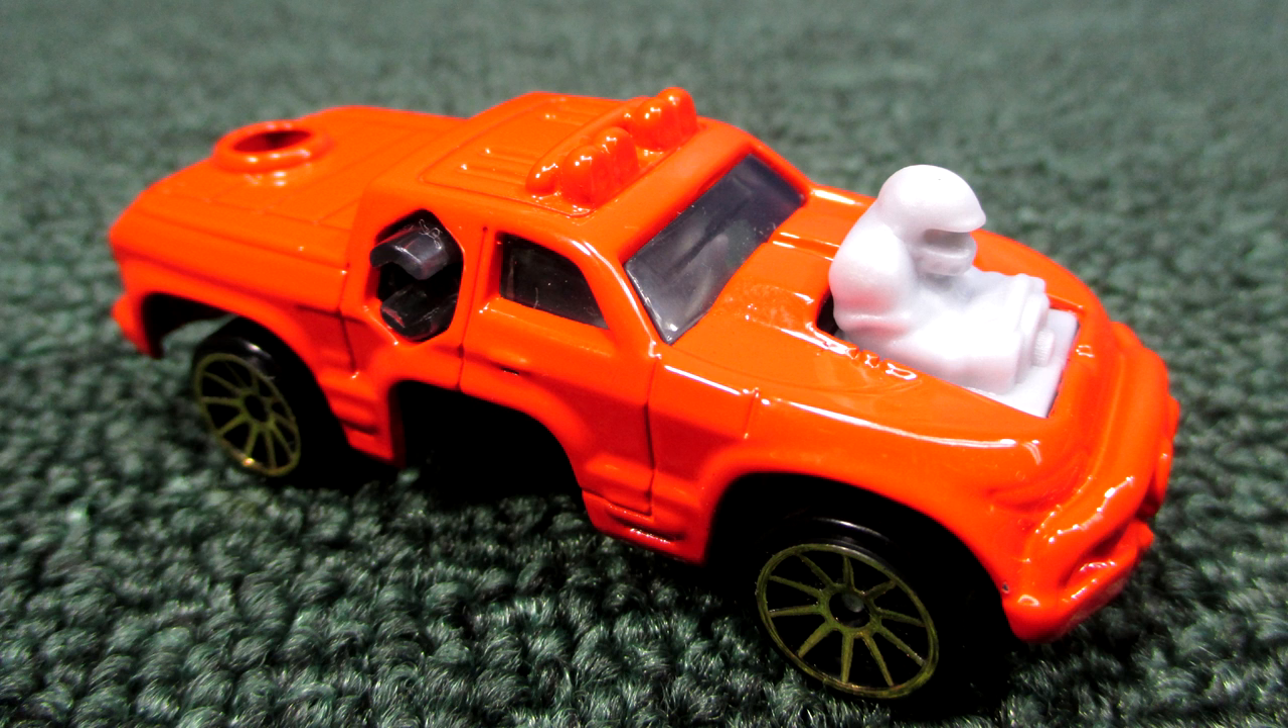And look he's sticking up out of the hood.